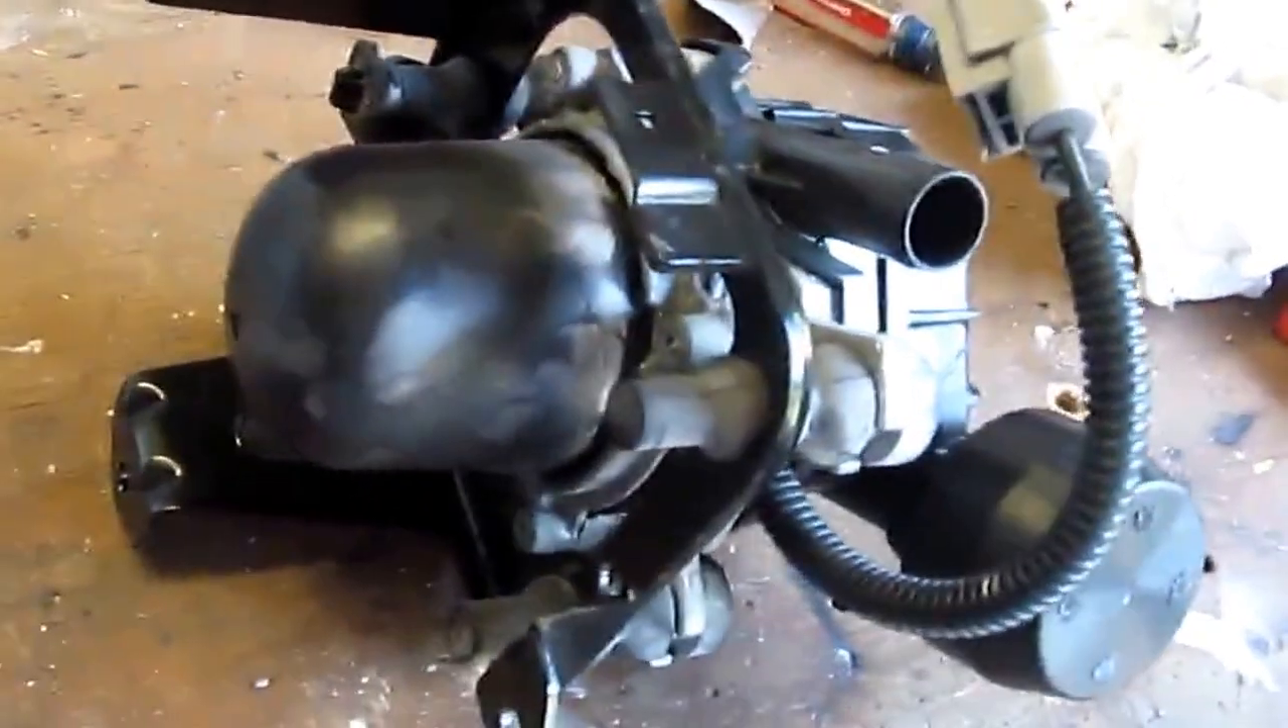Okay, so we've got the air pump all reassembled again, just sitting there as an assembly, ready to go back onto the truck.